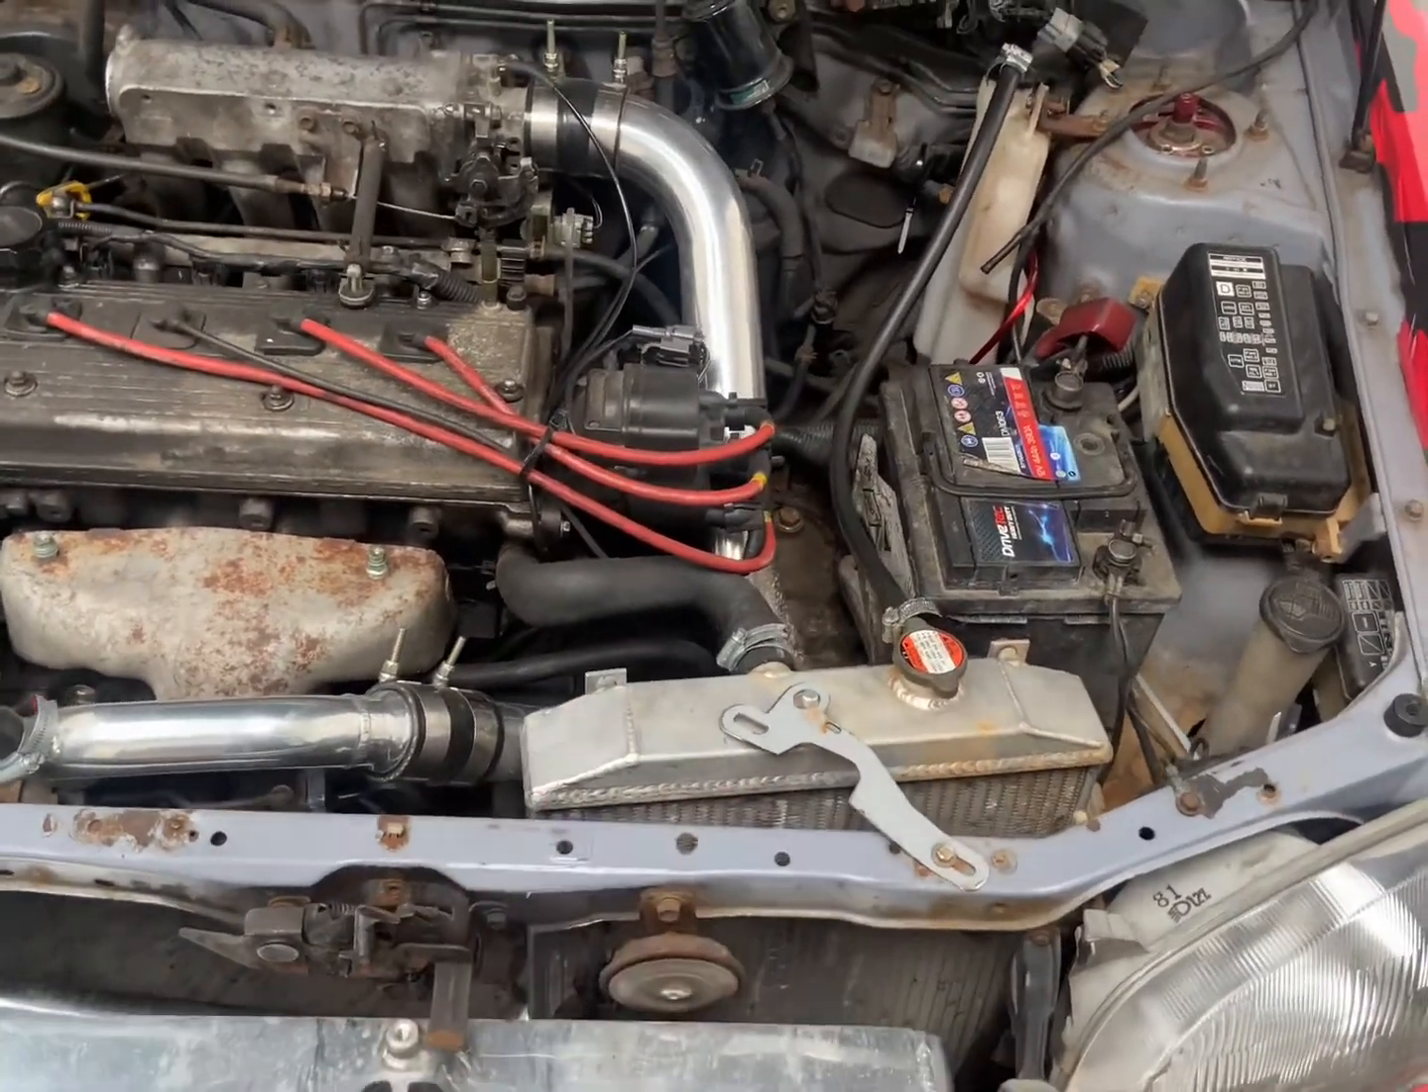Also the bracket that holds it in, sitting slanted, yep.